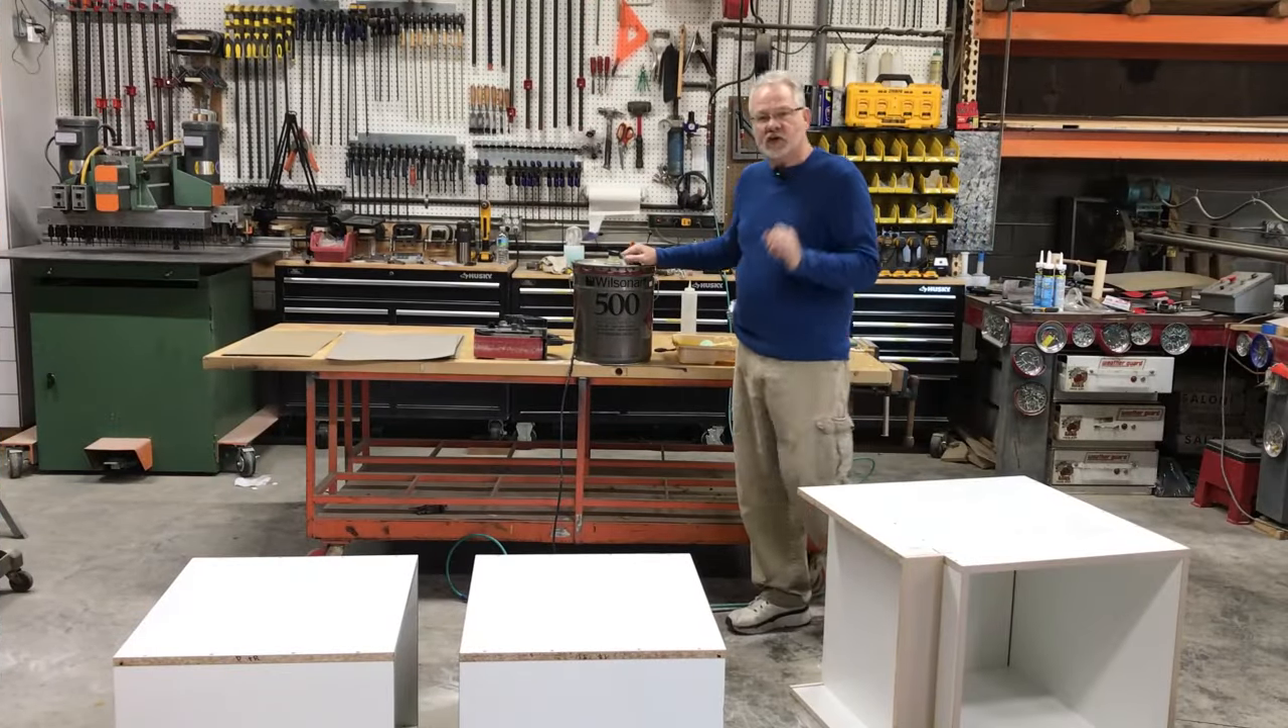So, we've got our cabinets assembled.